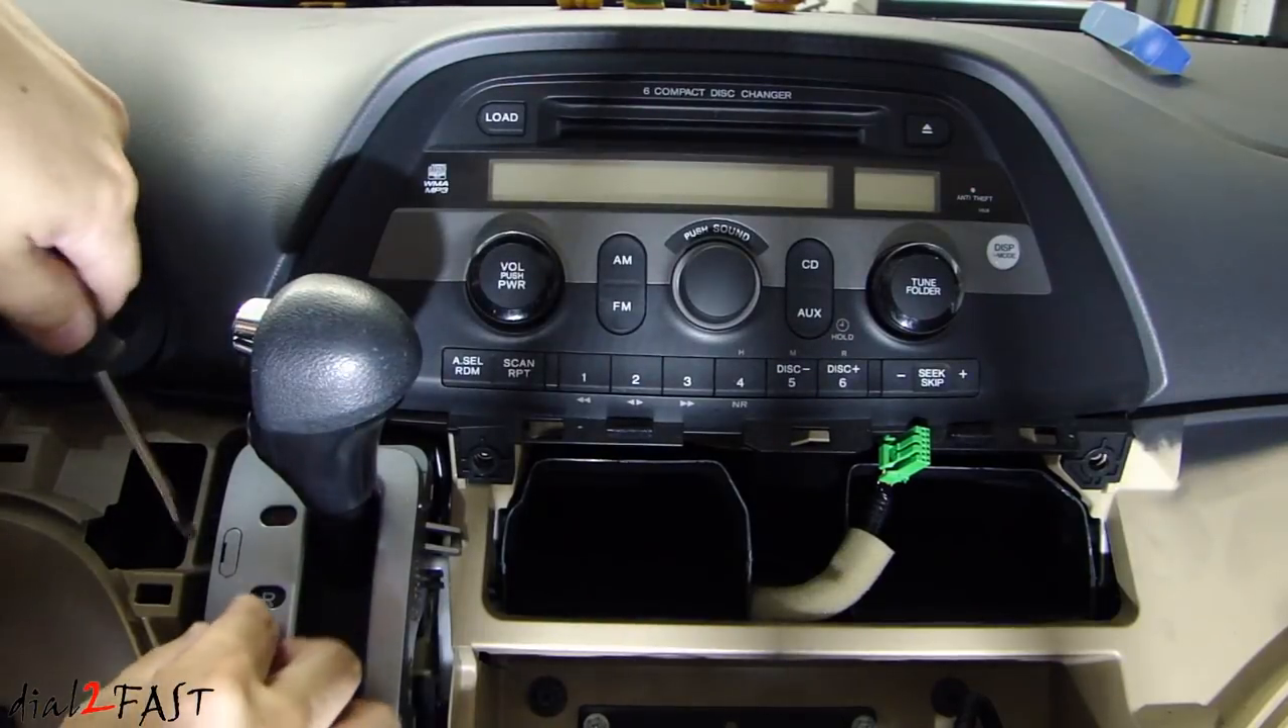Now, we'll need to move the shifter down because right now it's blocking the unit from coming out.